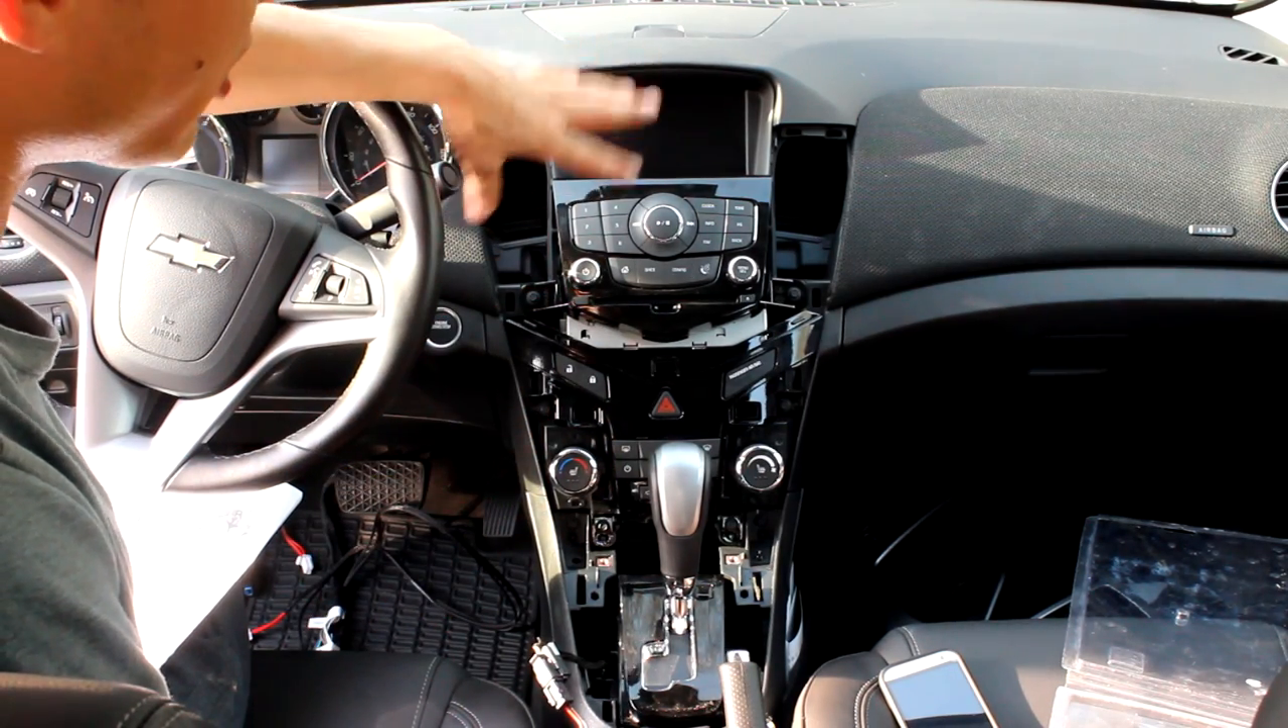Okay so we got the radio interface the screen and the HVAC controls back in.